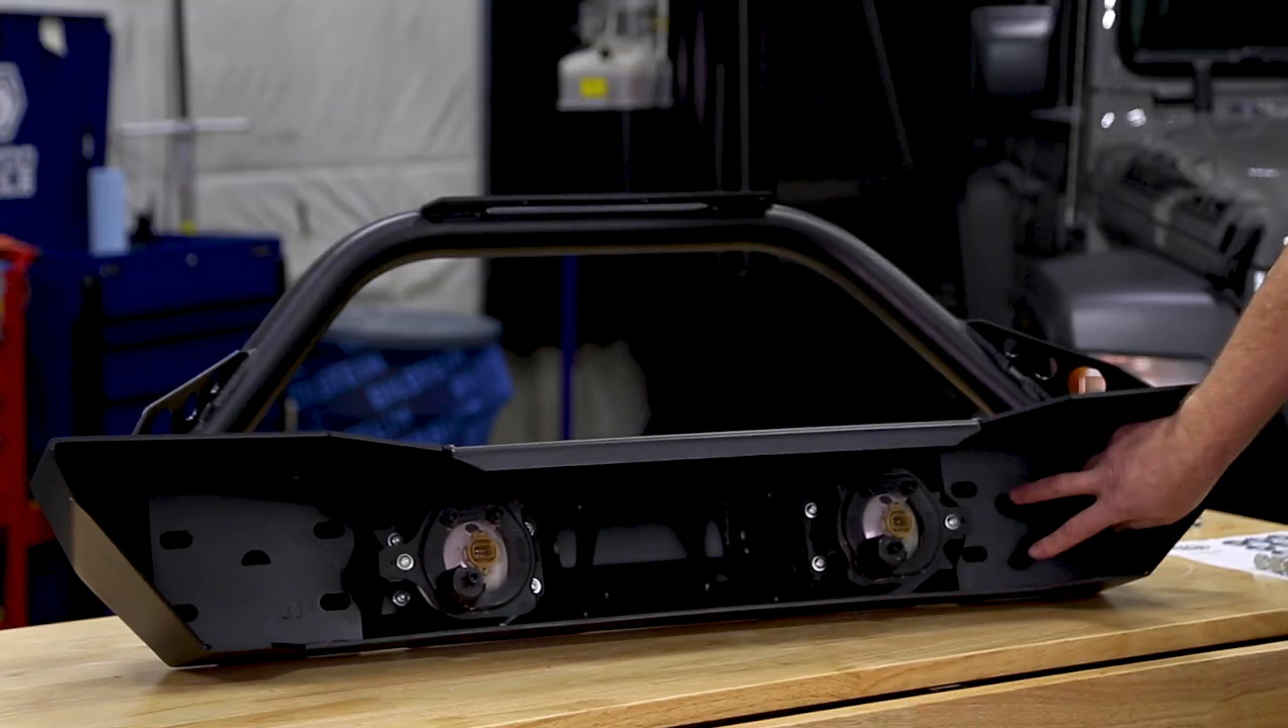Now that we've got our fog lights in, it's time to put the bumper on the Jeep.